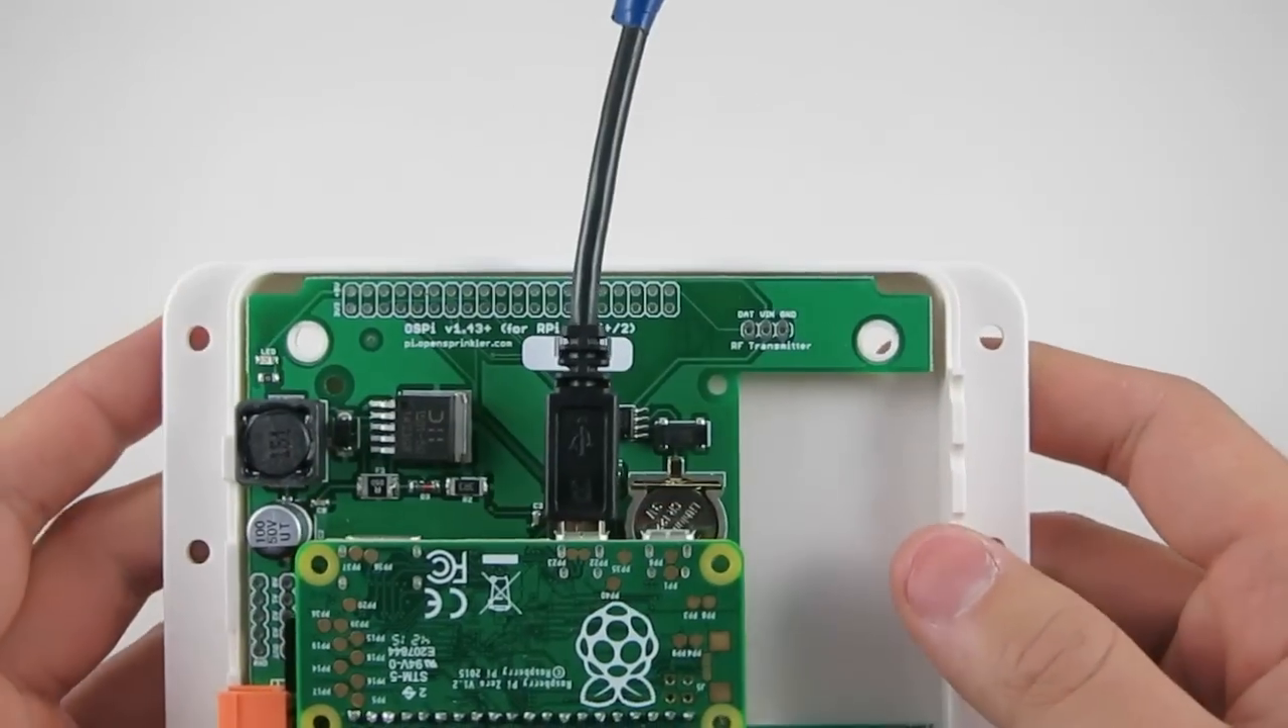Now, because this is a self-made cable, it sort of sticks out of the enclosure.